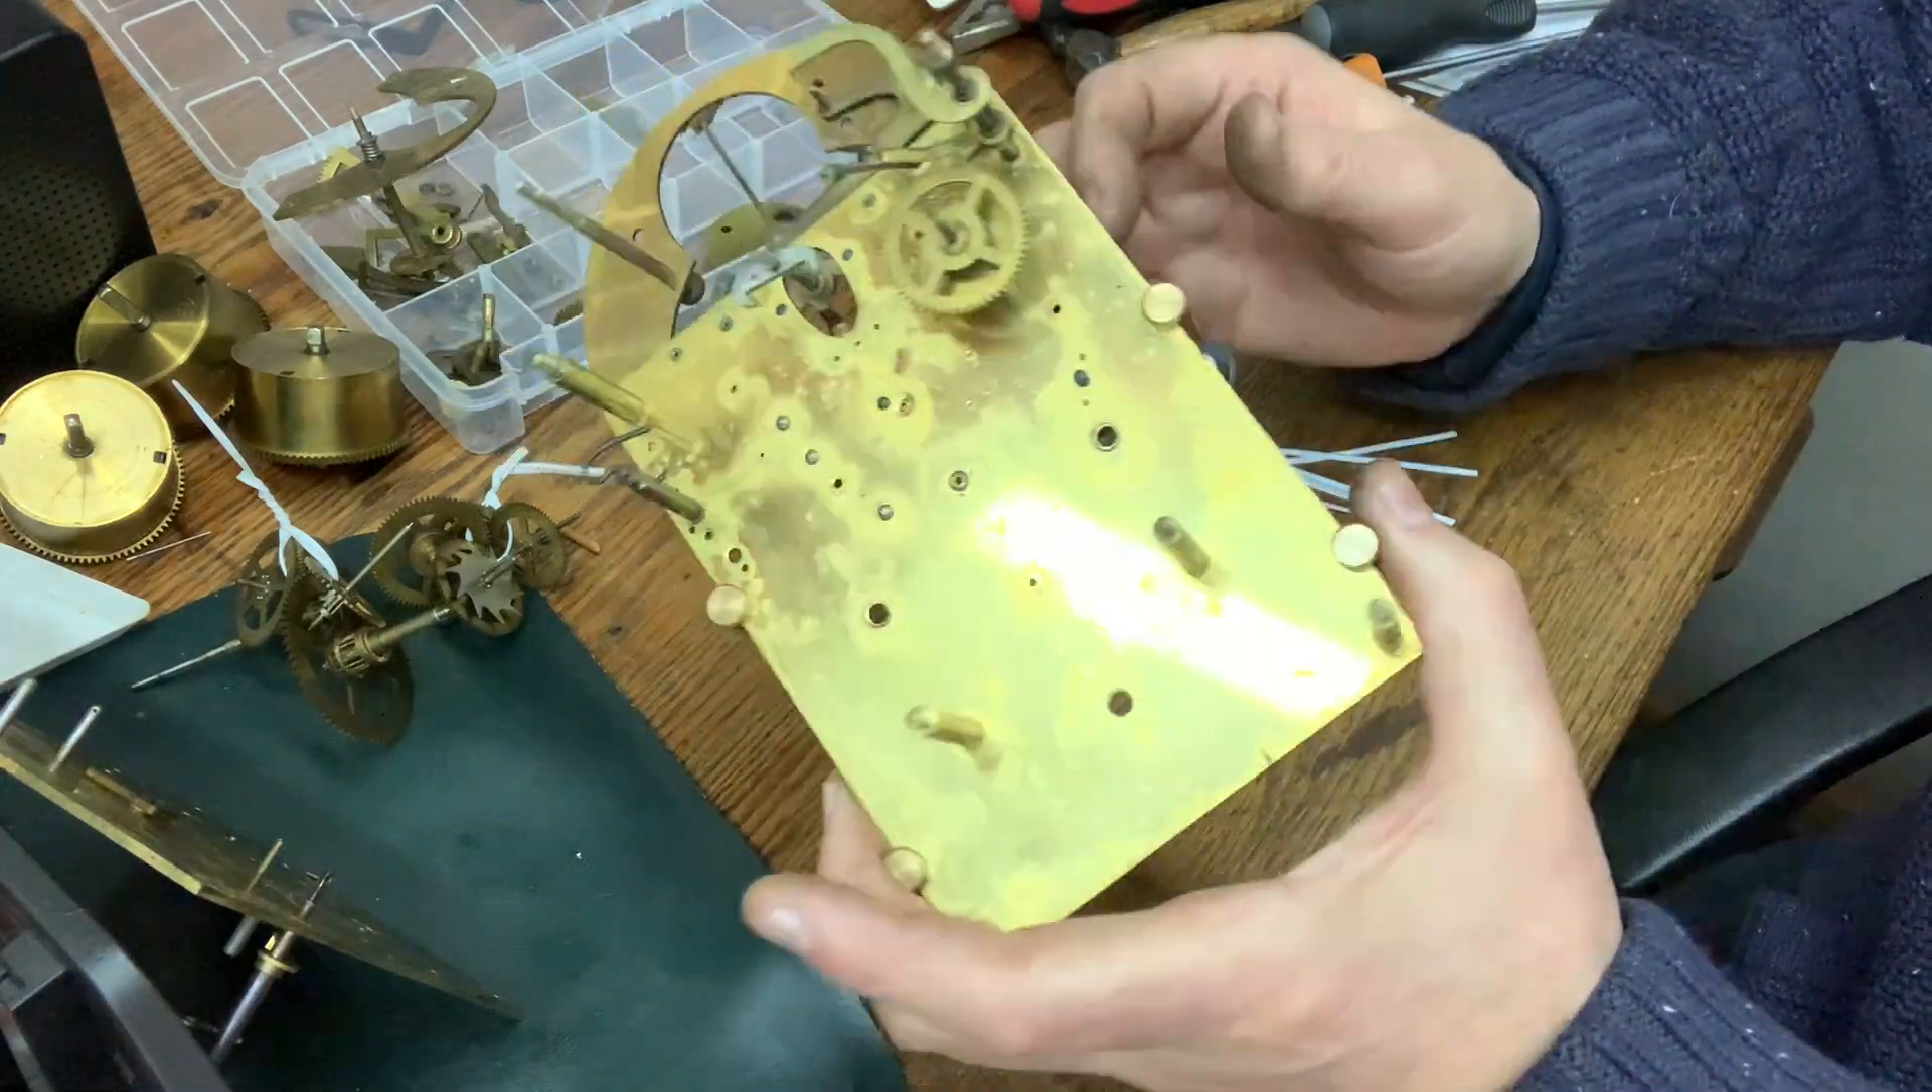Now obviously there's there's your clock movement pretty much stripped down.